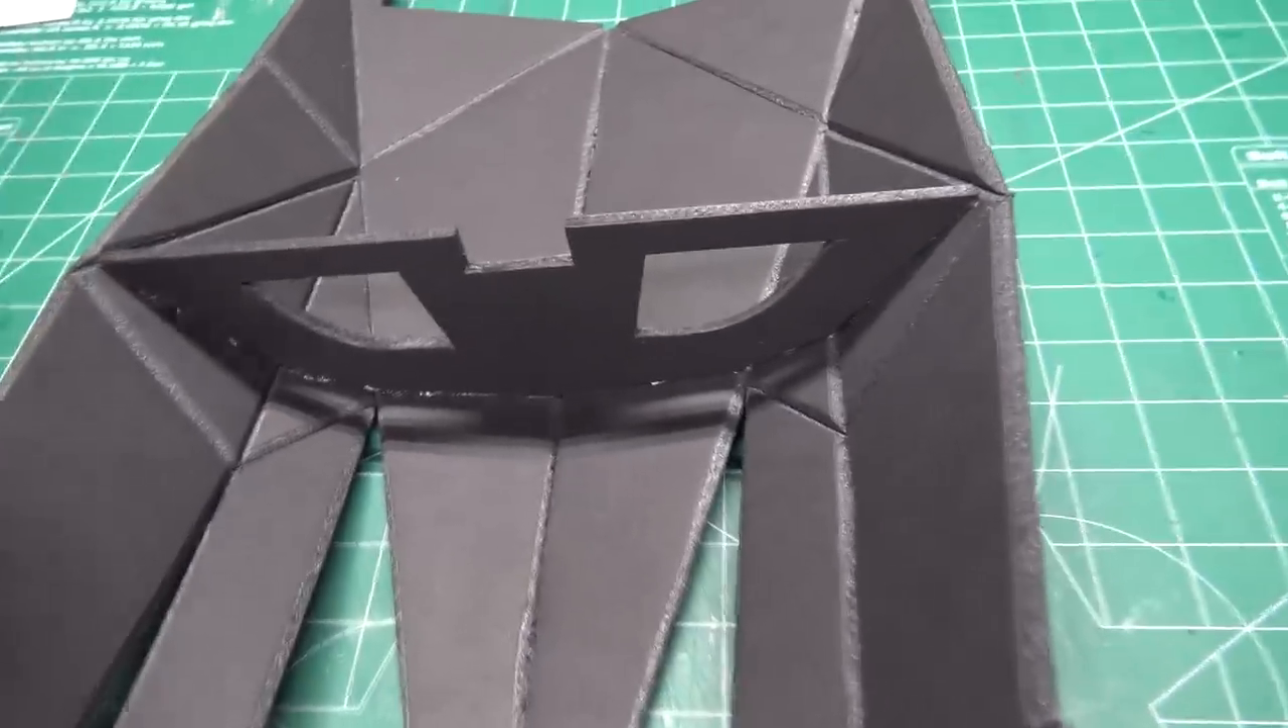All right everyone we have bulkhead one hot glued into the rear portion of the fuselage and this helps hold it in the right shape.